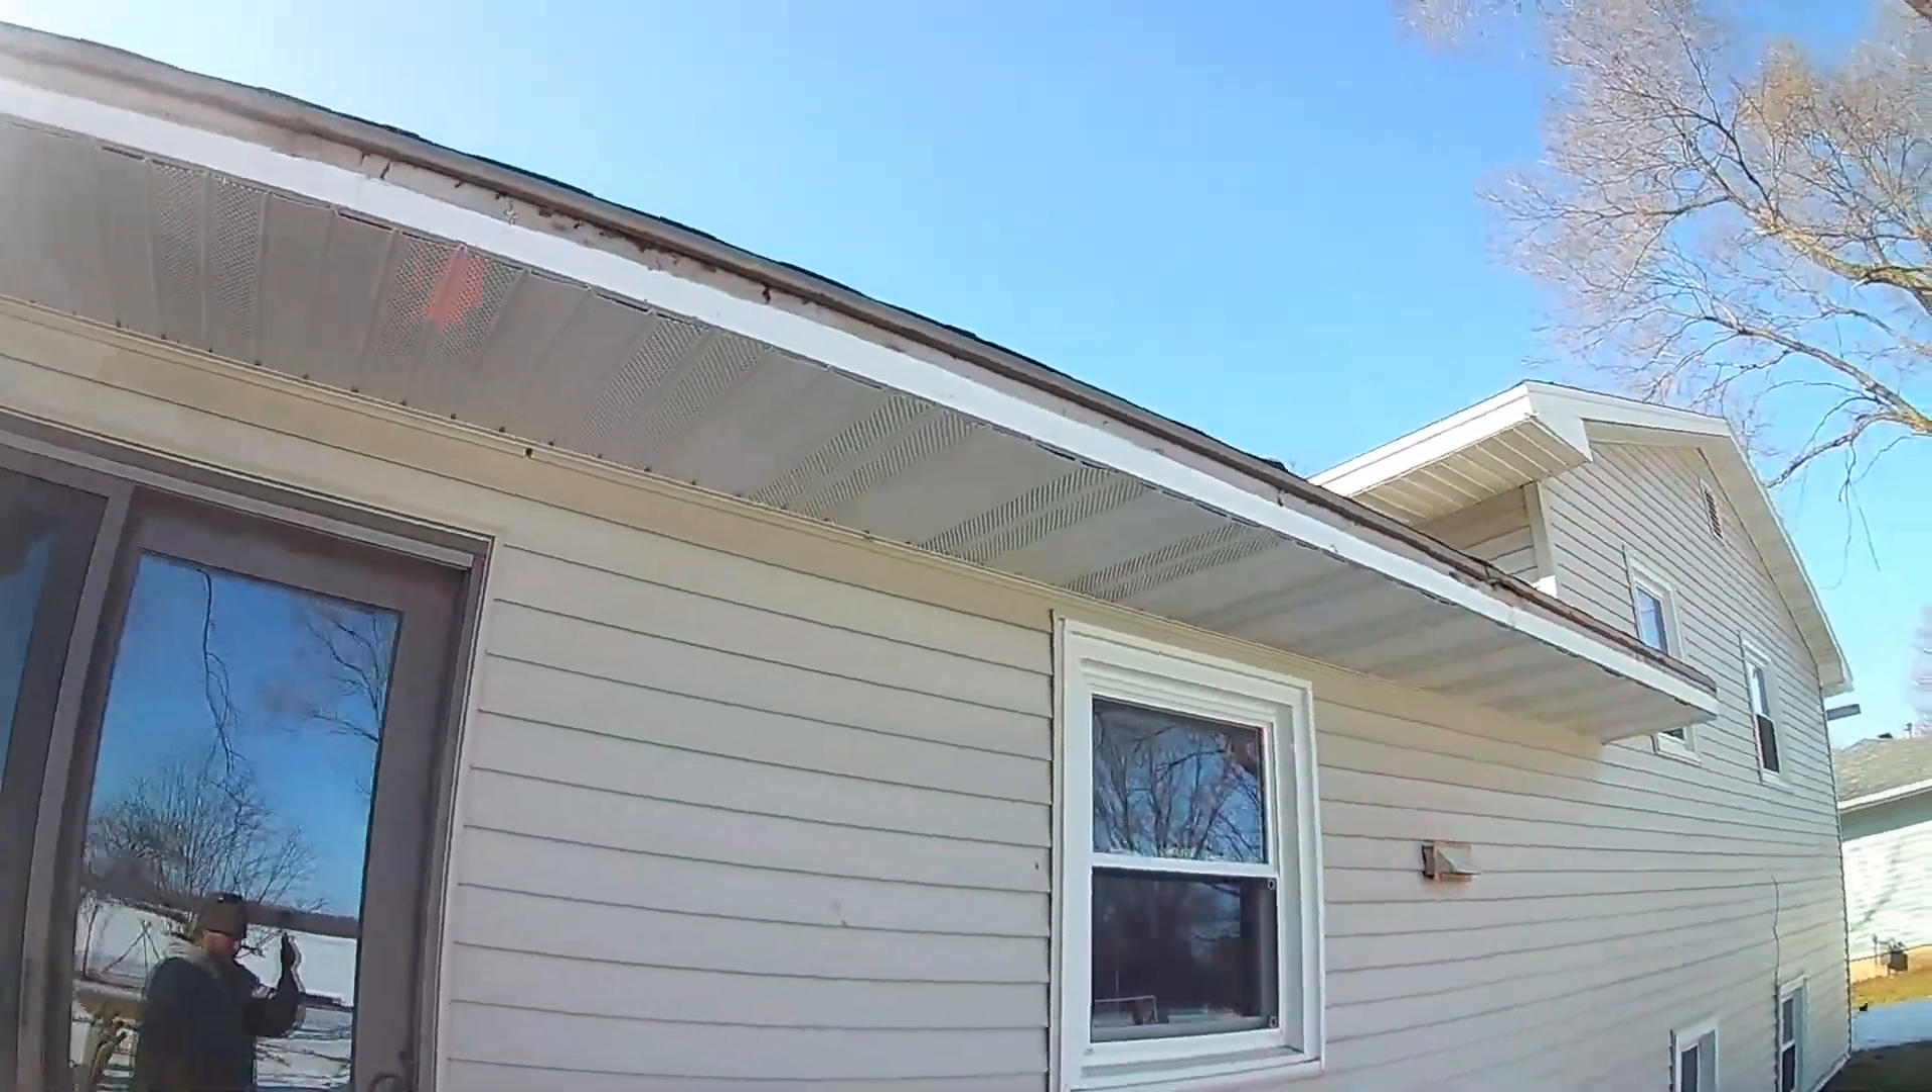And we got all the soffit on today.